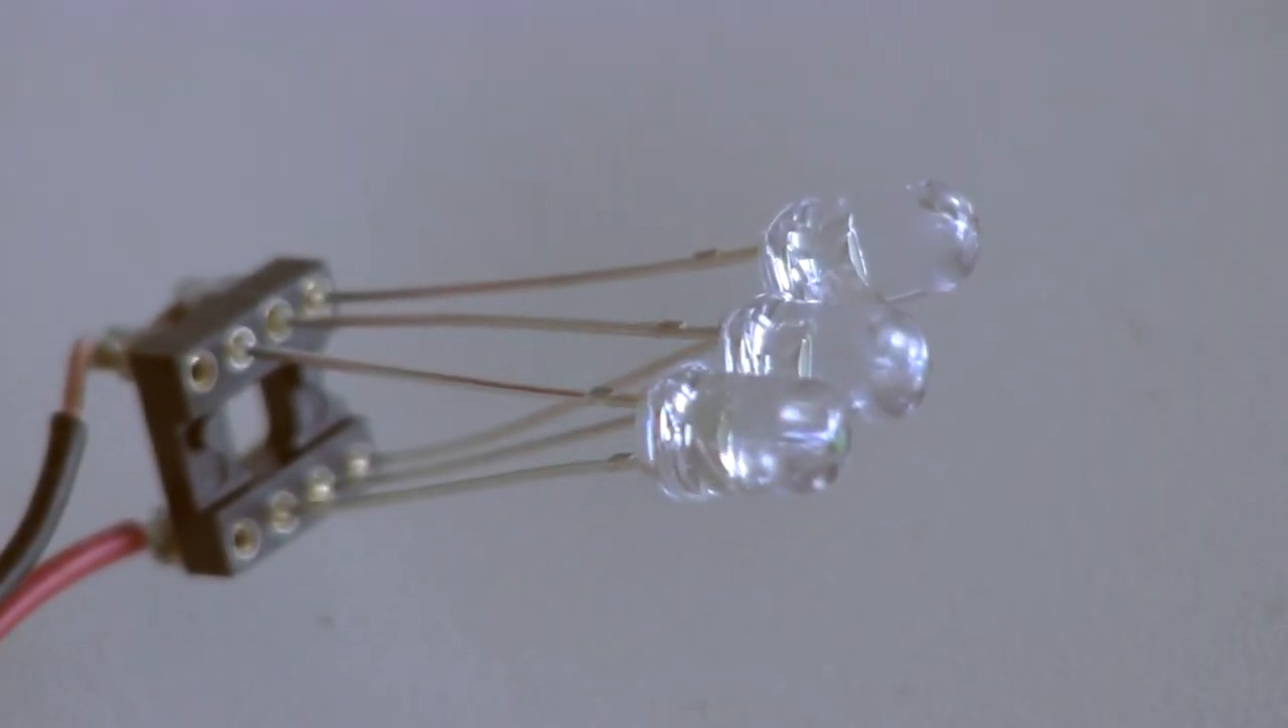I soldered together all the pins in each side of a chip socket, and plugged my LEDs into that.